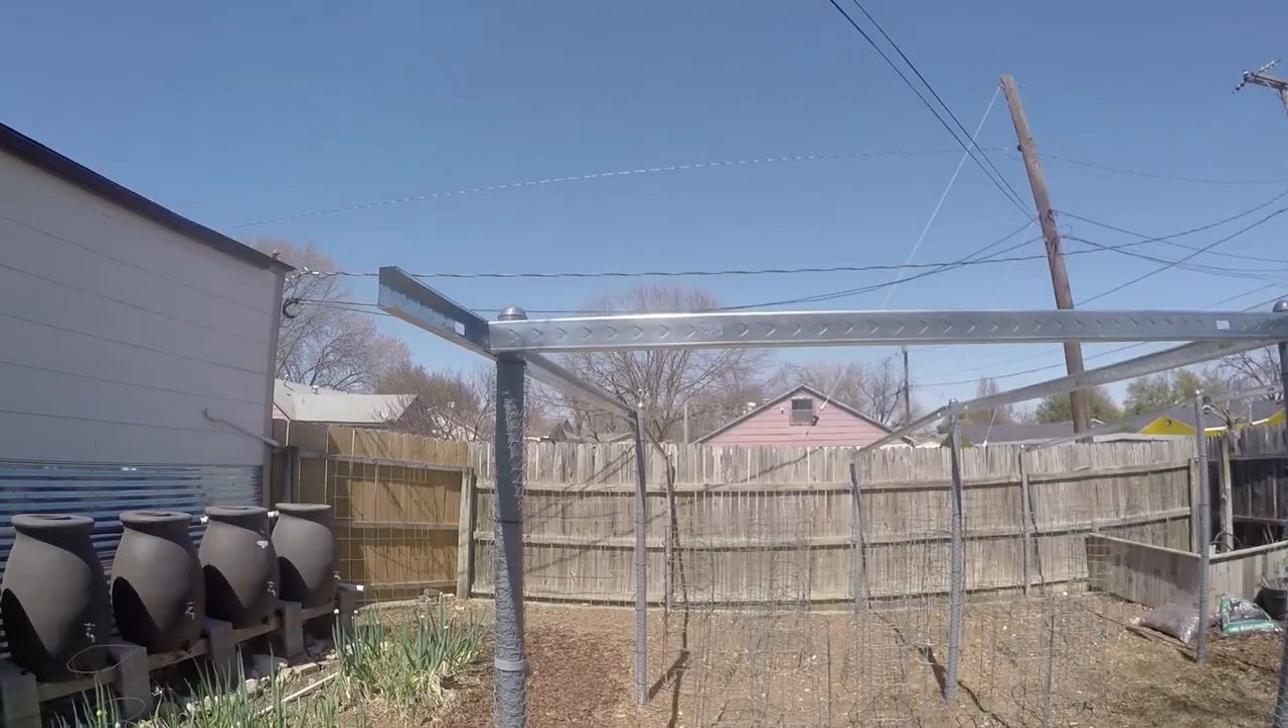So we've got our first cross support up, just need to screw it in.